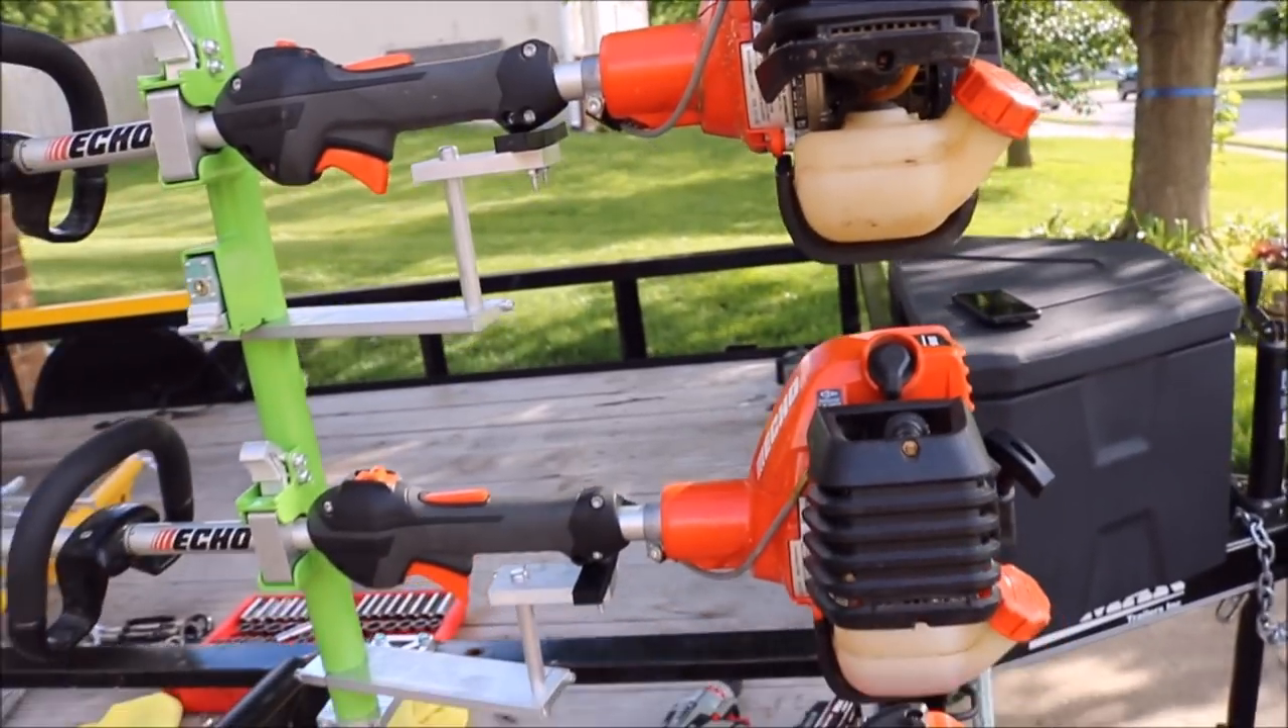All right guys we got it done got all the engine supports on.